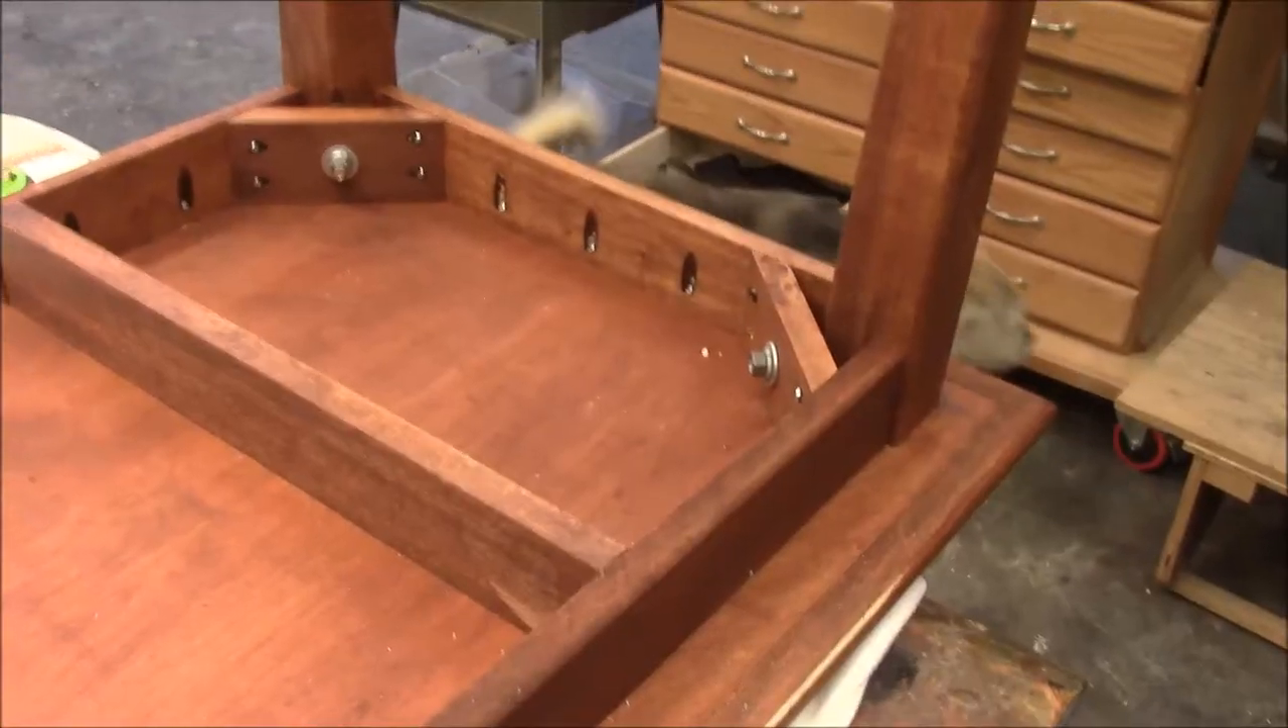So there's our little legs all installed.